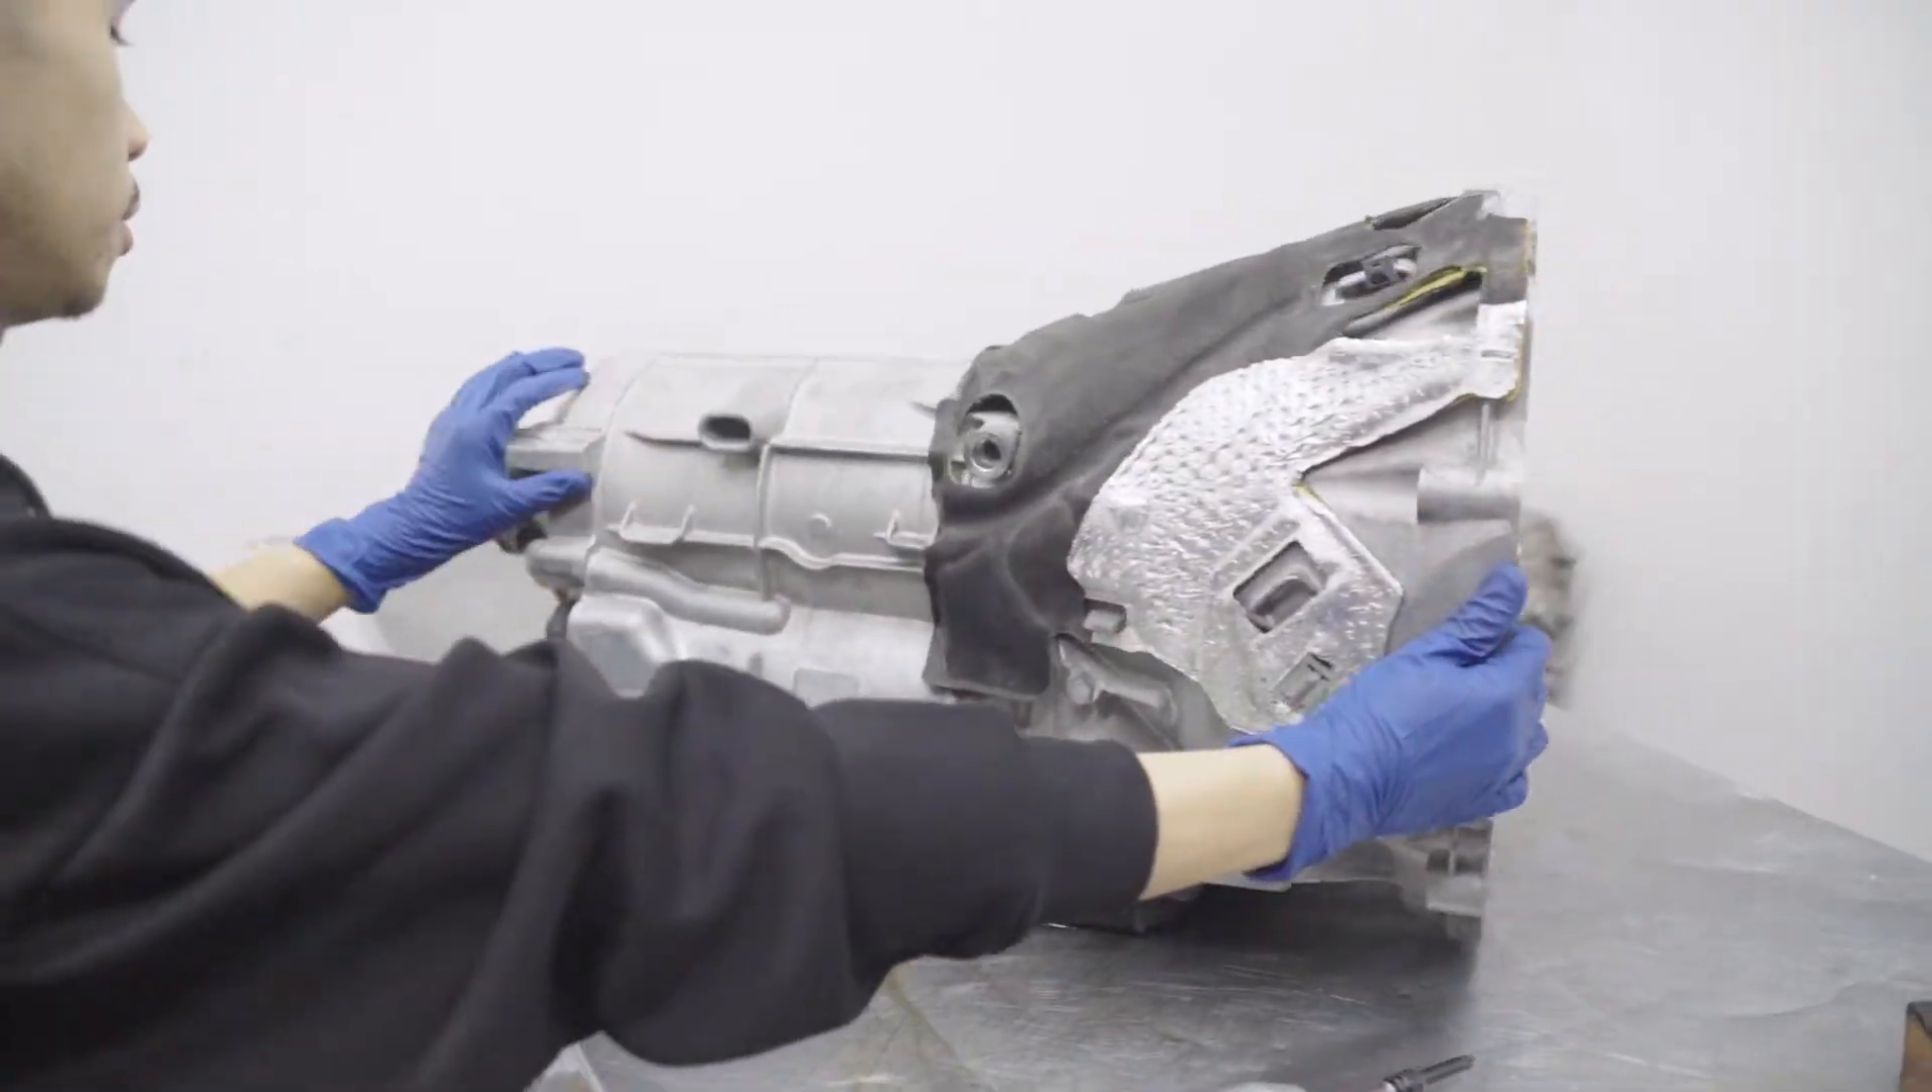First off, we're going to start with the transmission out of the car already of course.